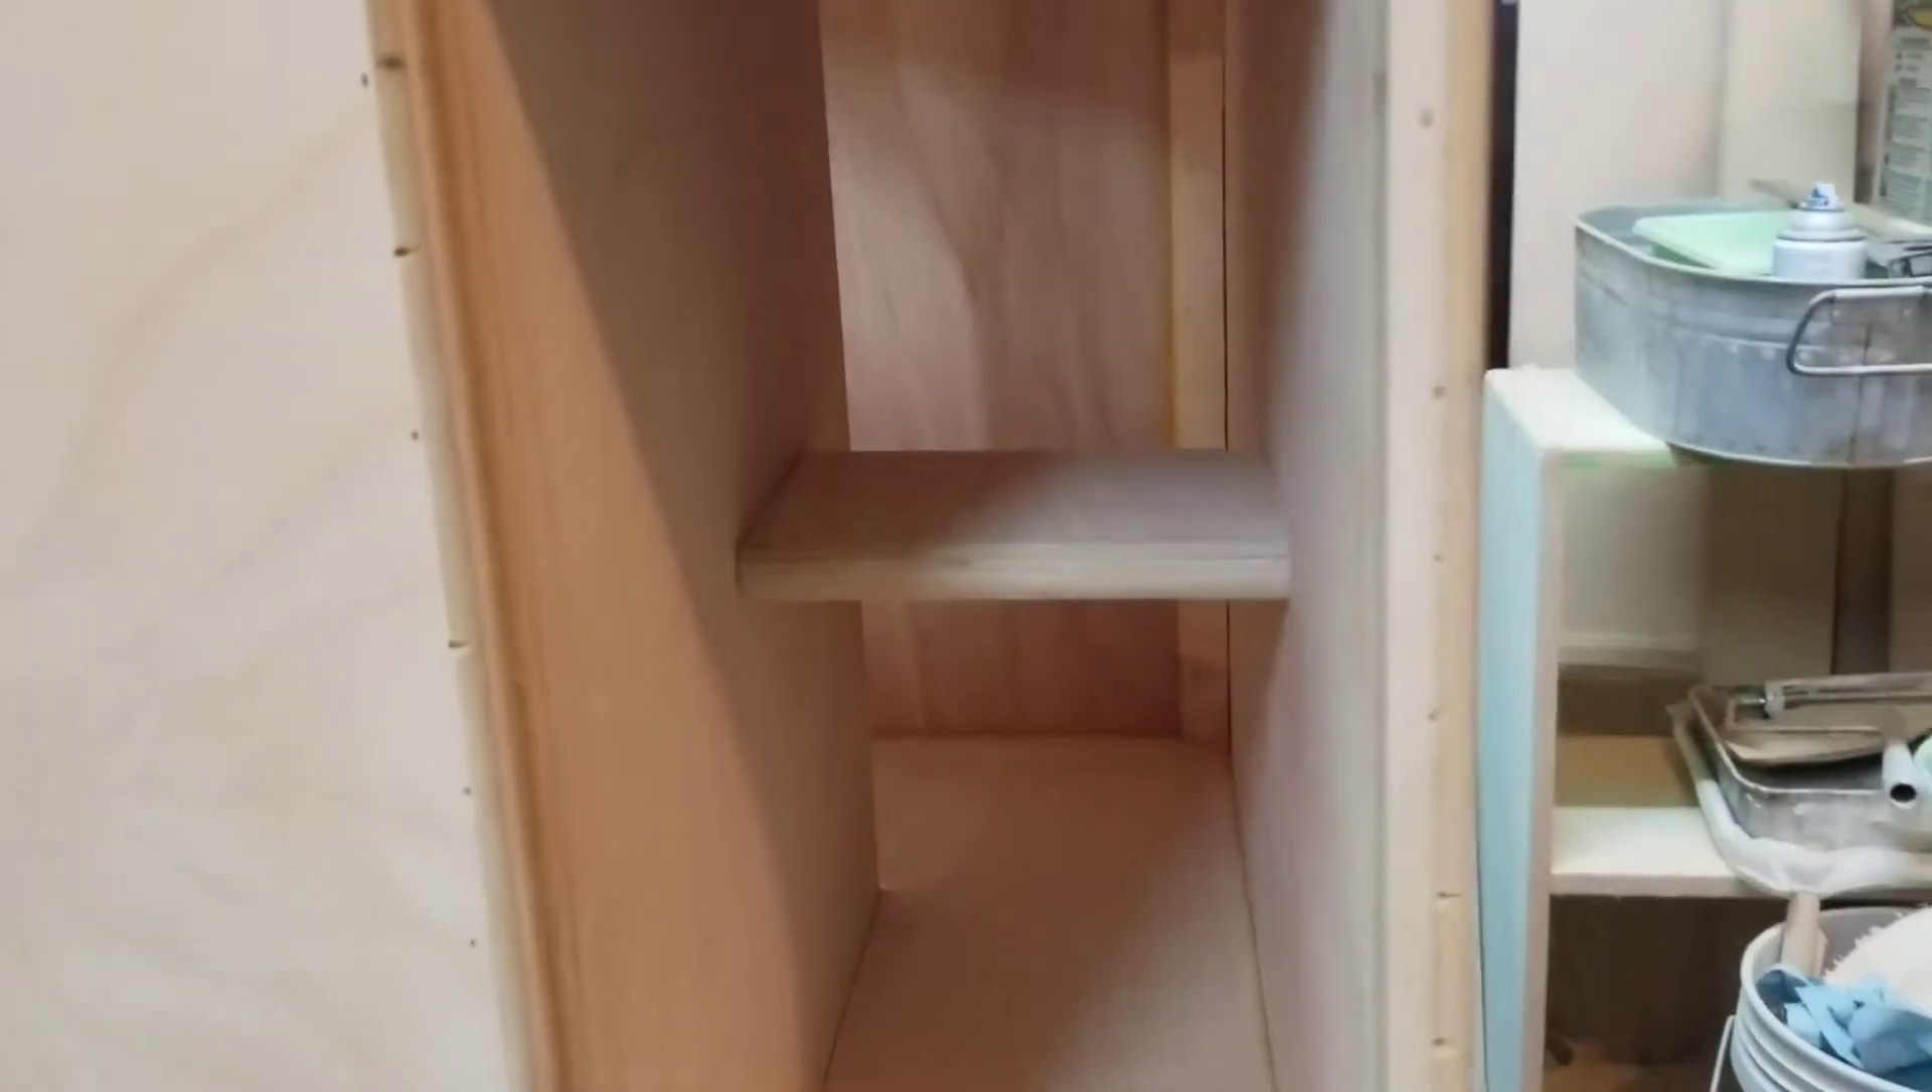Added a brace inside the port.